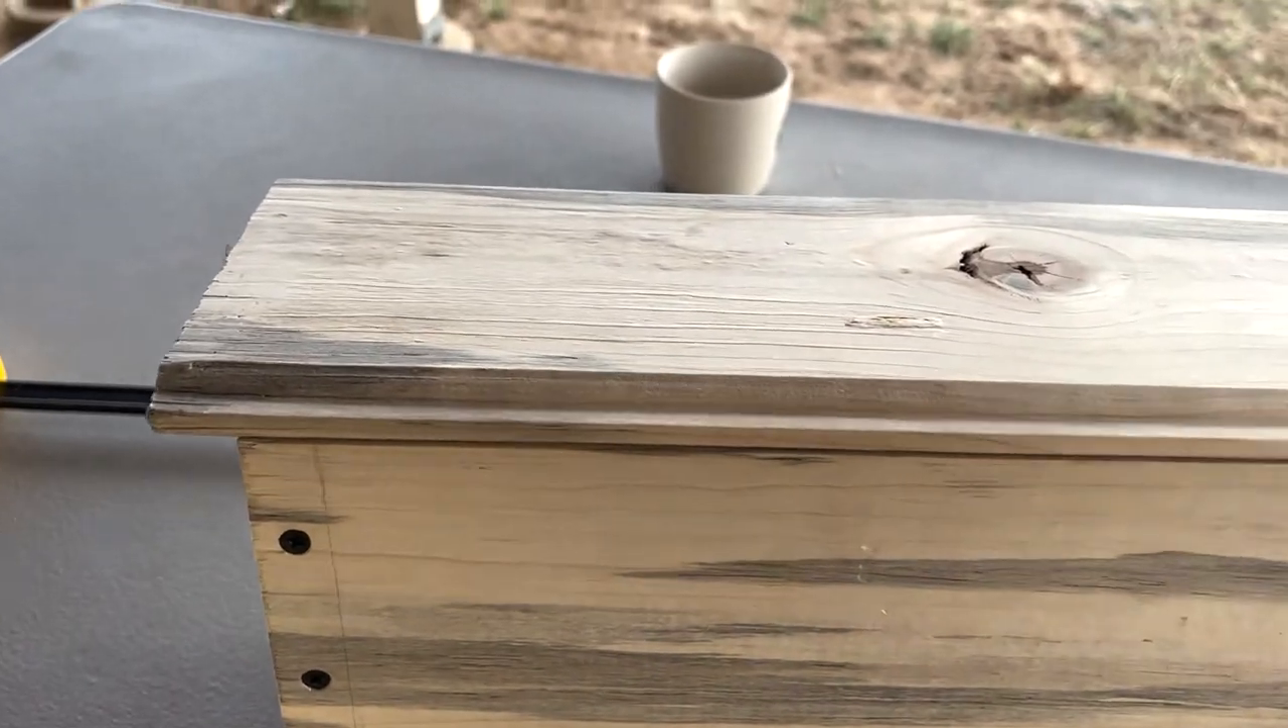All right, I got the lid on here.